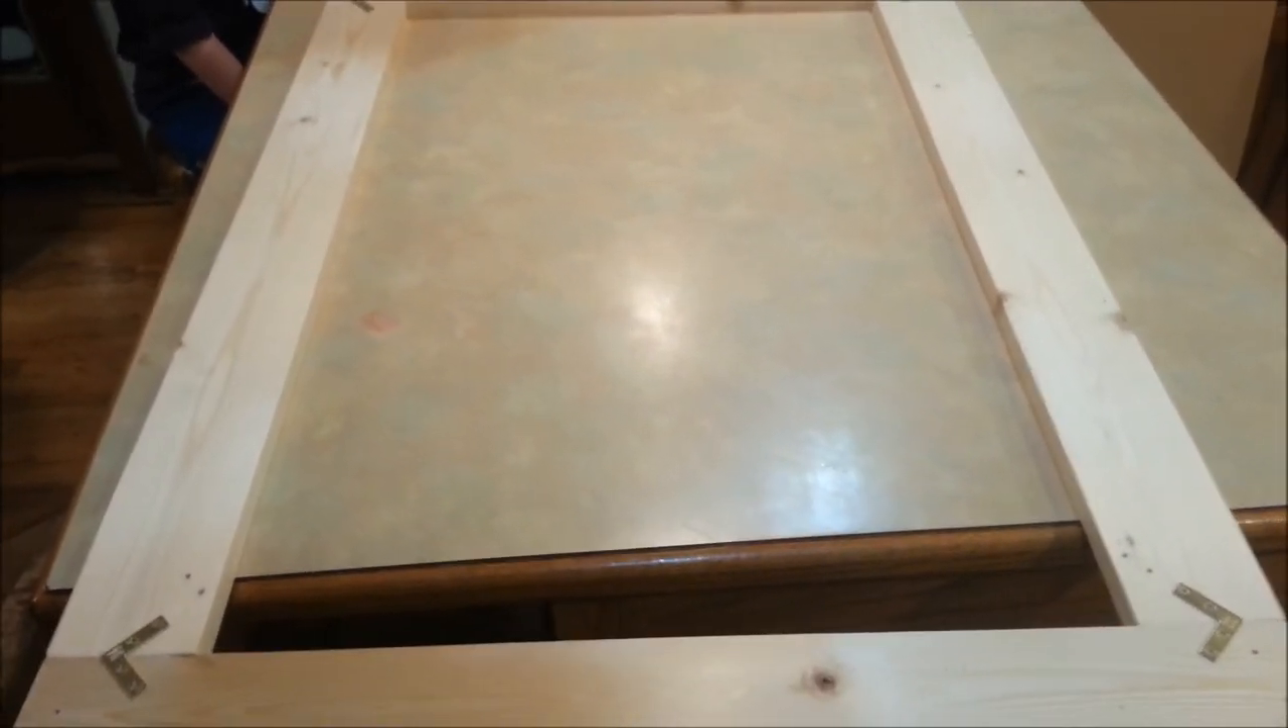The frame is done being put together.